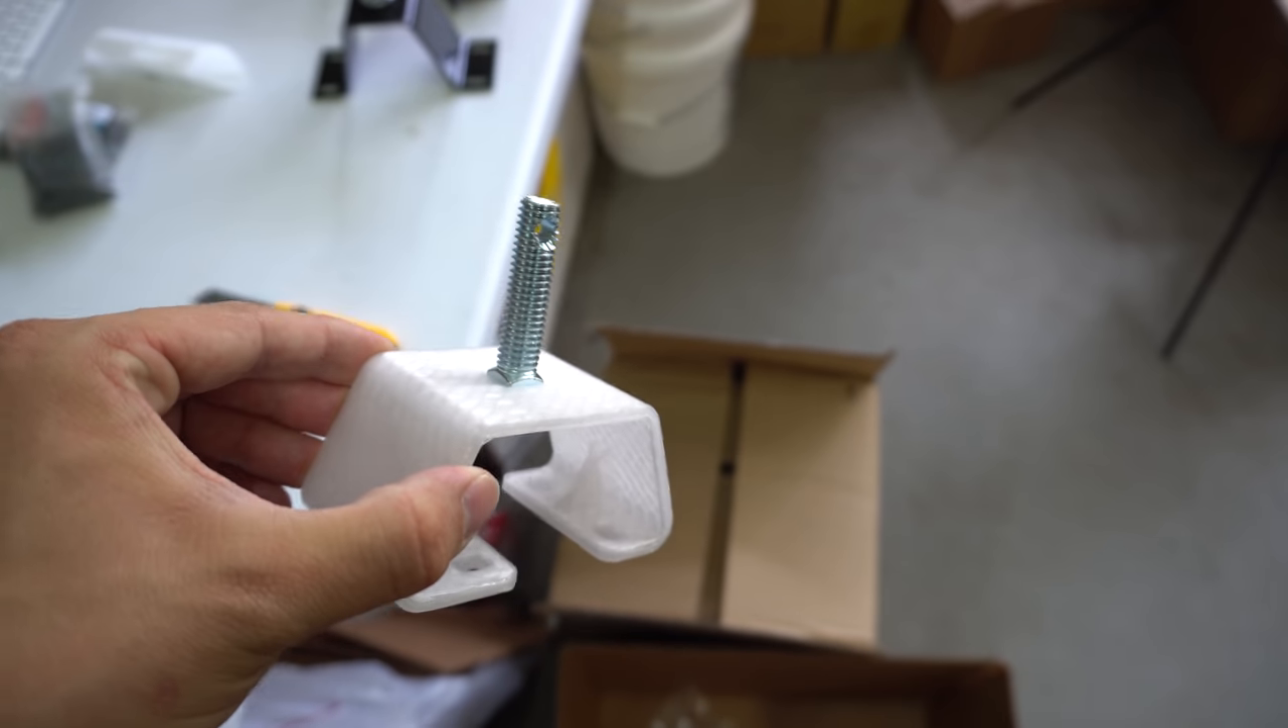Um, and here's the, here's the other bracket with the carriage bolt pushed through it.